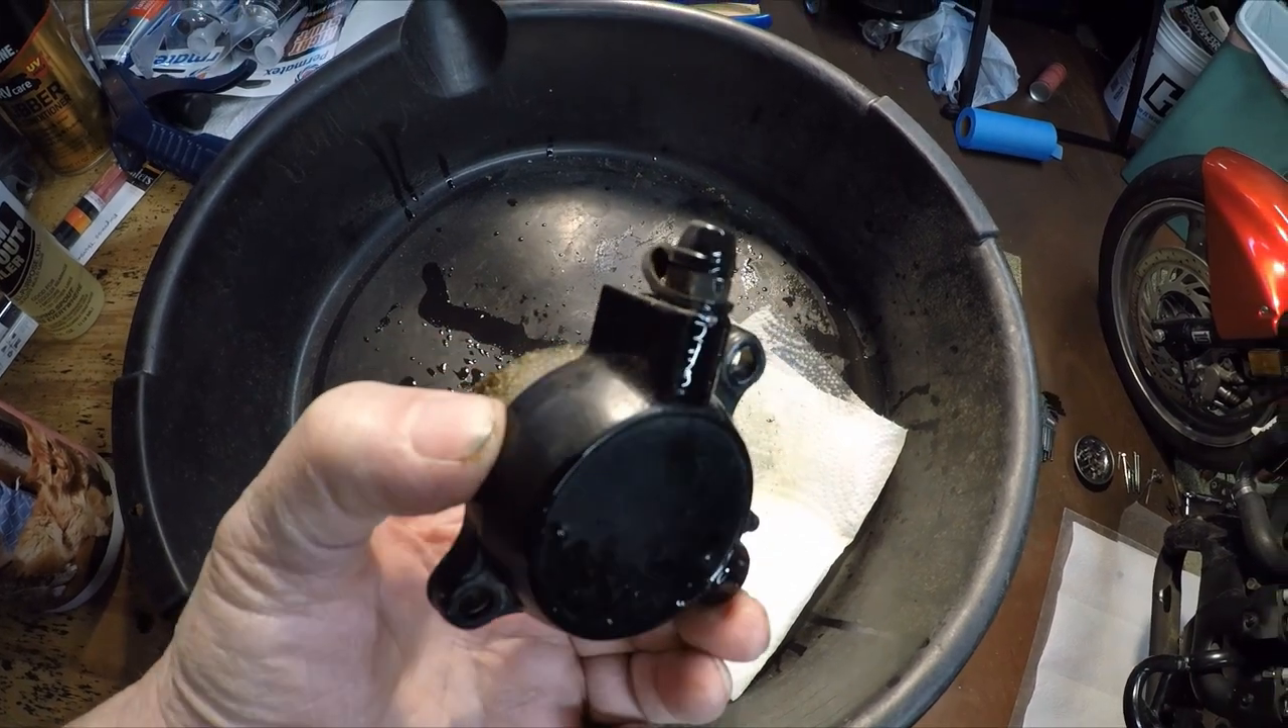There's a slave cylinder down there in front of the bike so I got it off.